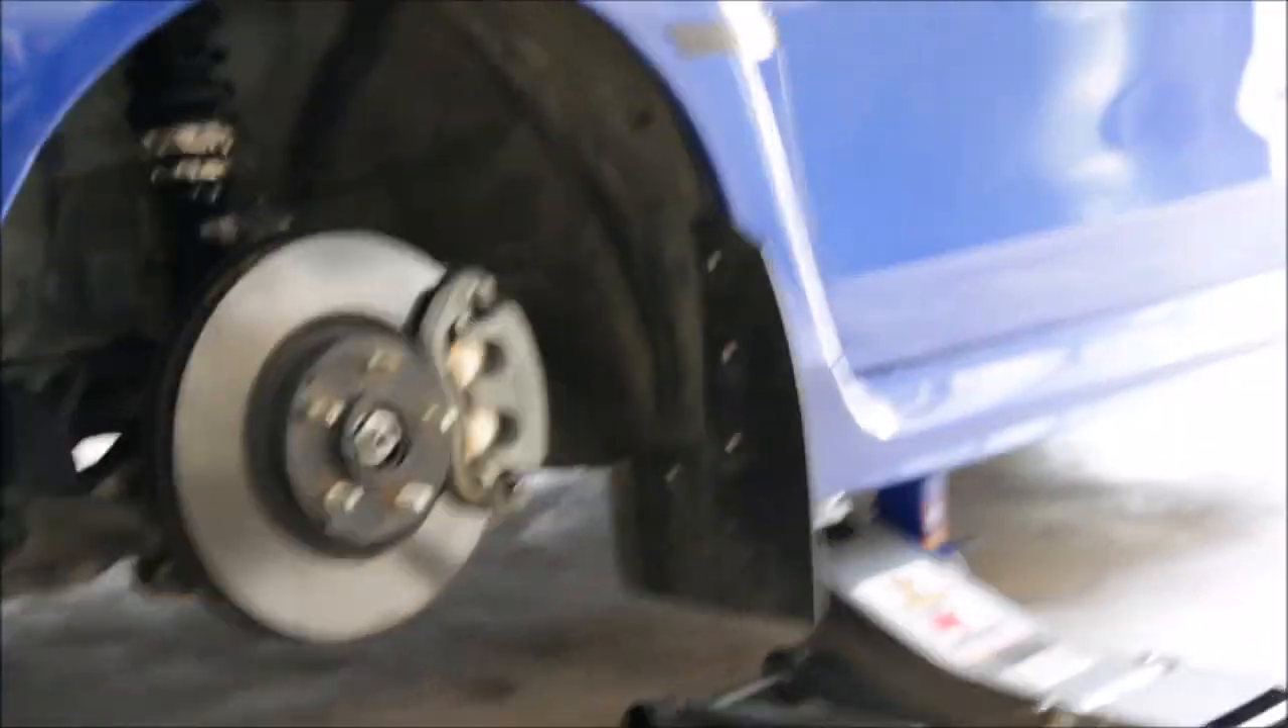I just got to put the wheel back on.